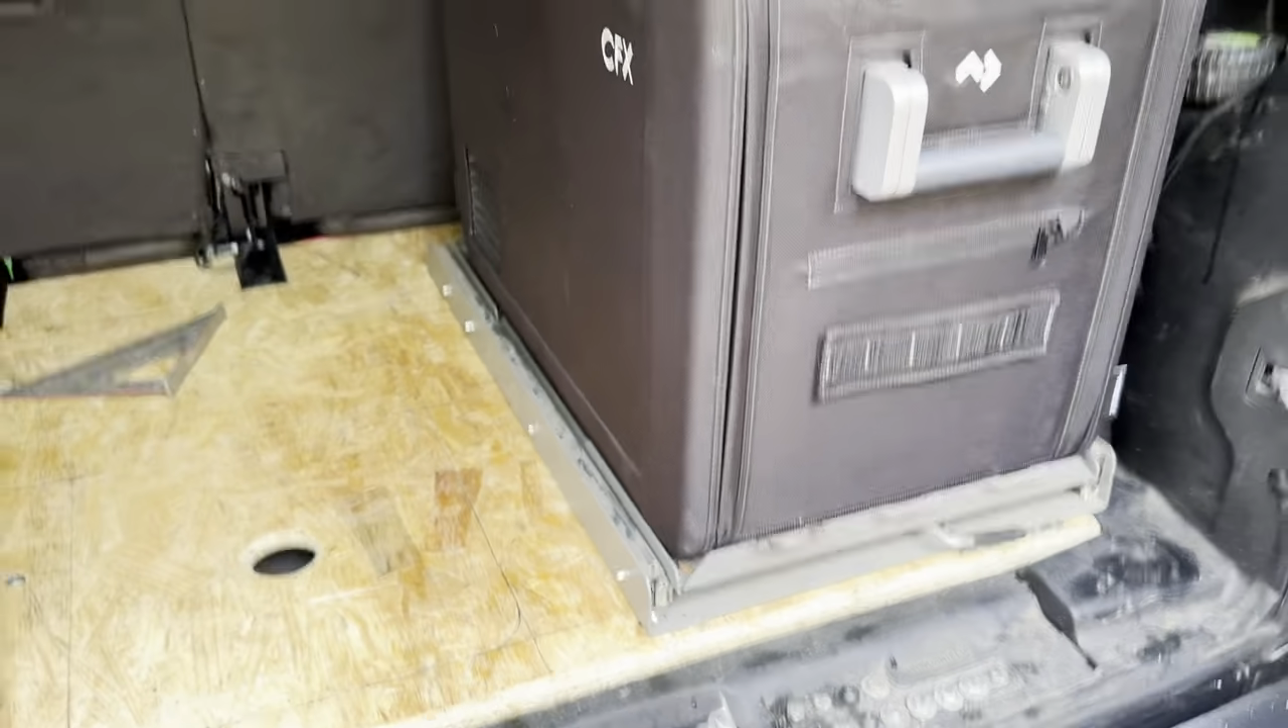We got the fridge installed and the slider in place.